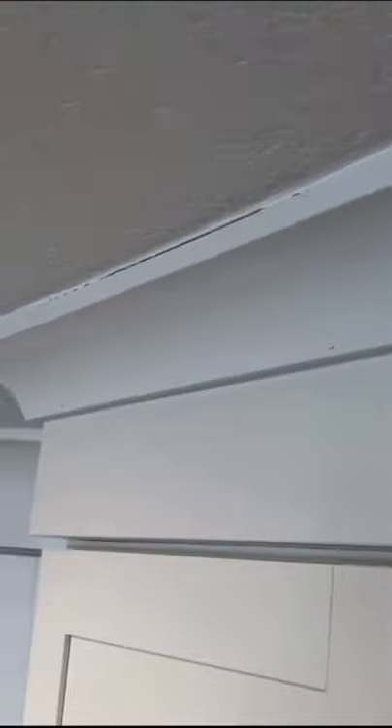So the homeowners just recently had their ceilings painted and as you can see, there's big gaps where the crown molding meets the ceiling.